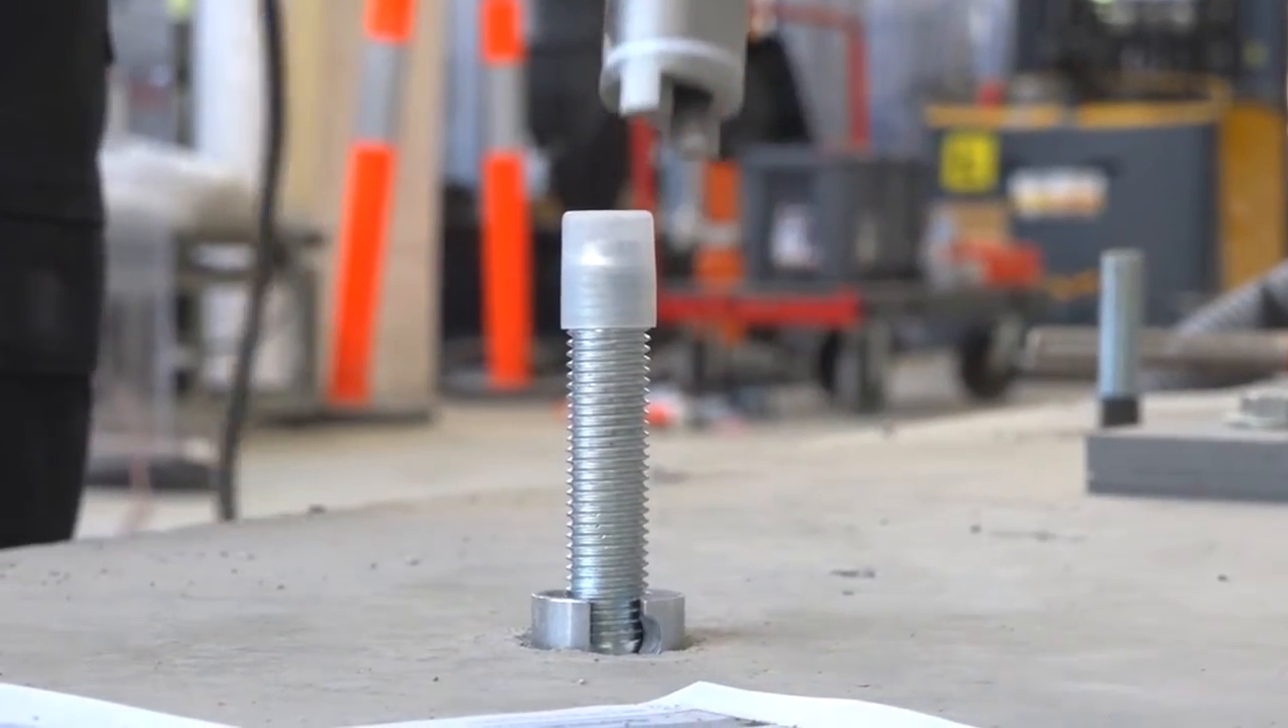The body of the anchor sits proud of the hole at this point.